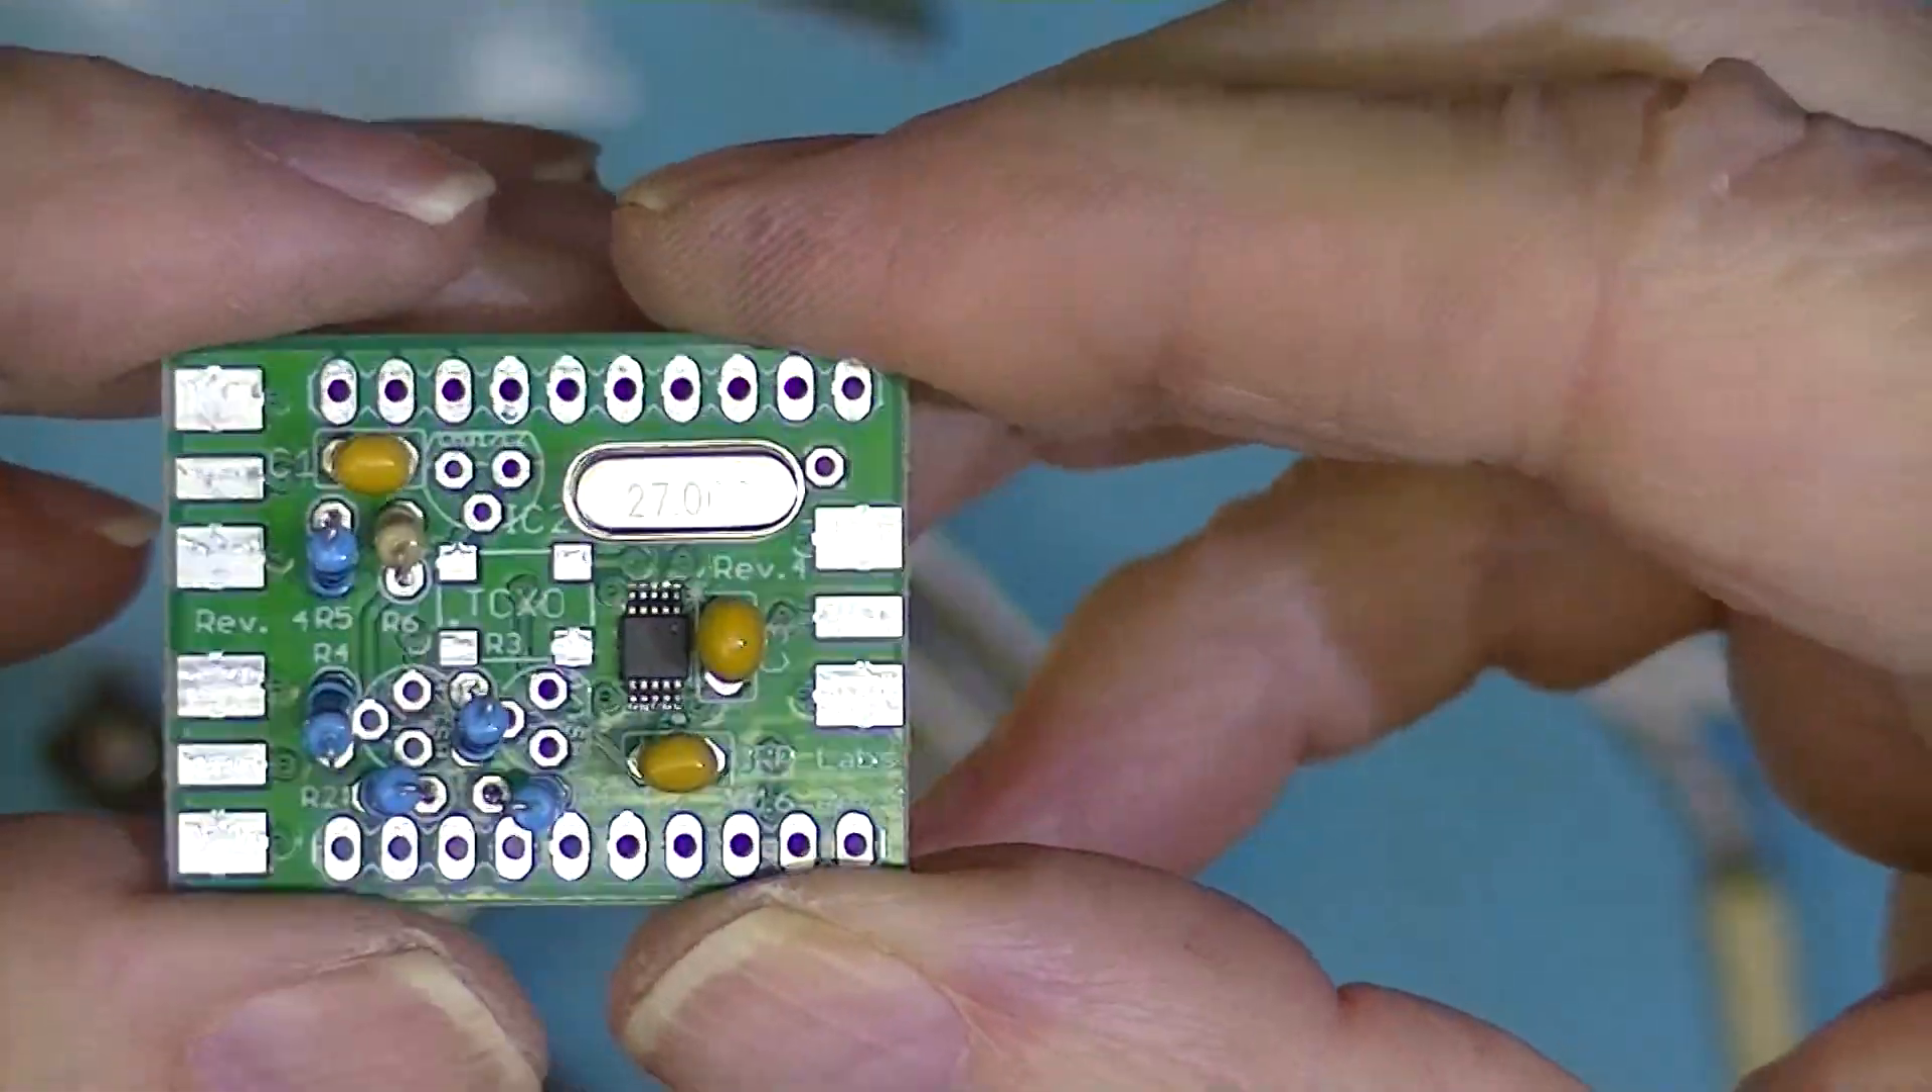And here's the board with the capacitors and crystal installed.